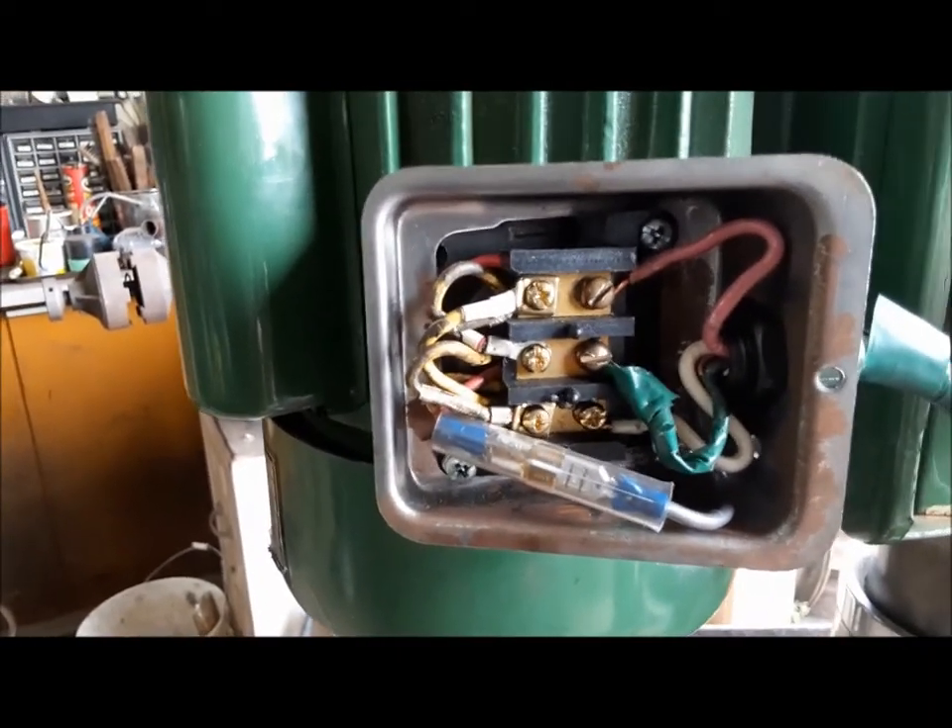There we have all the wiring hooked up.